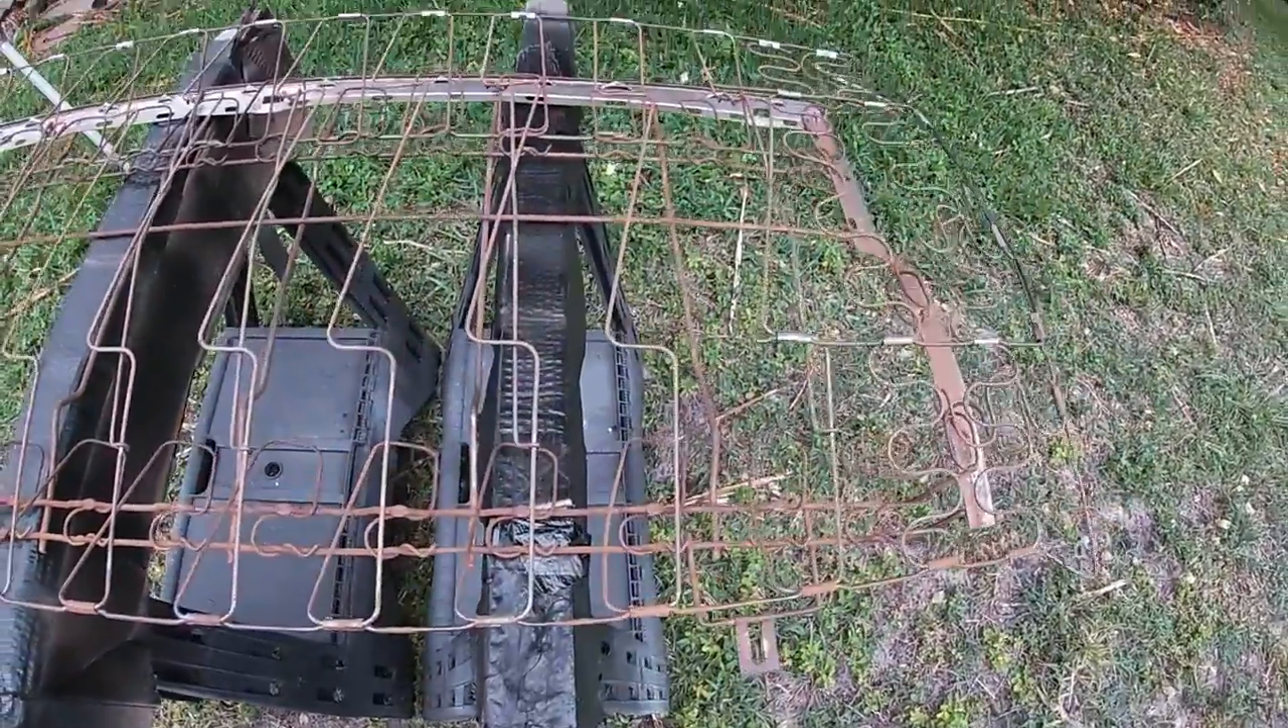Now that everything's been stripped off the frame it's time to inspect the frame make sure that you fix any springs that may be broken.